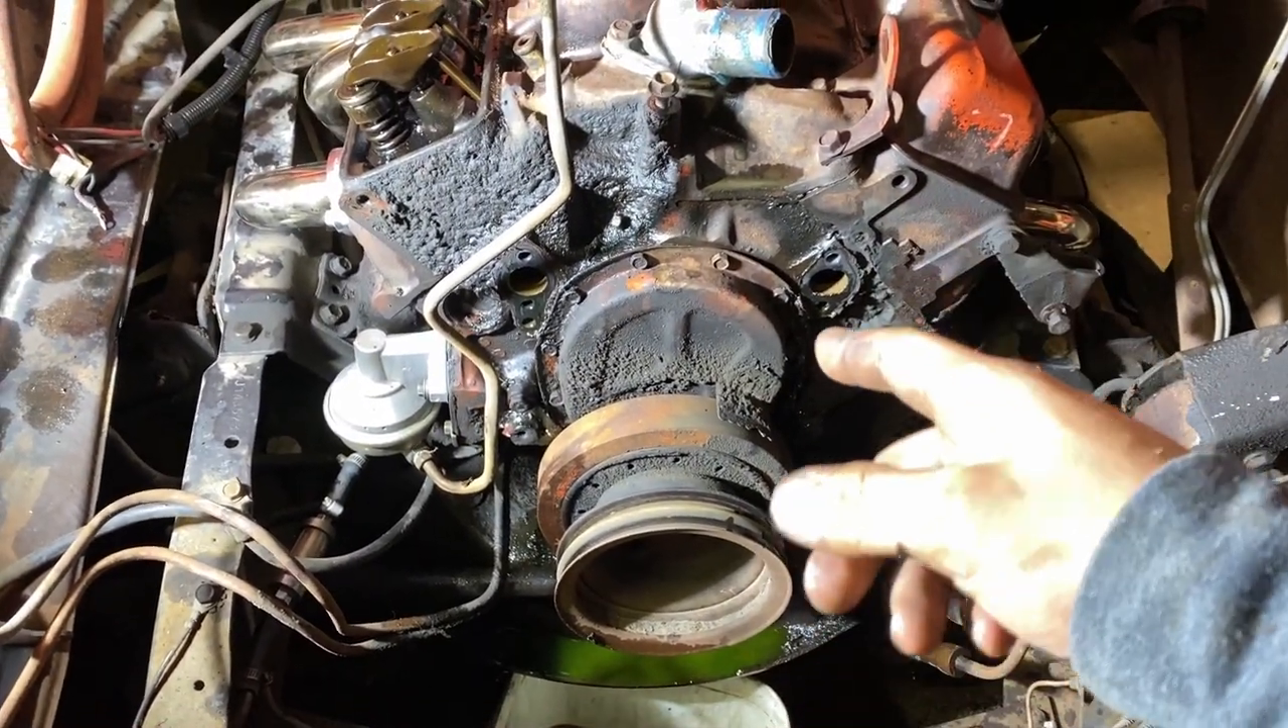All the front accessories are off except for the pulley and the uh the harmonic balancer.